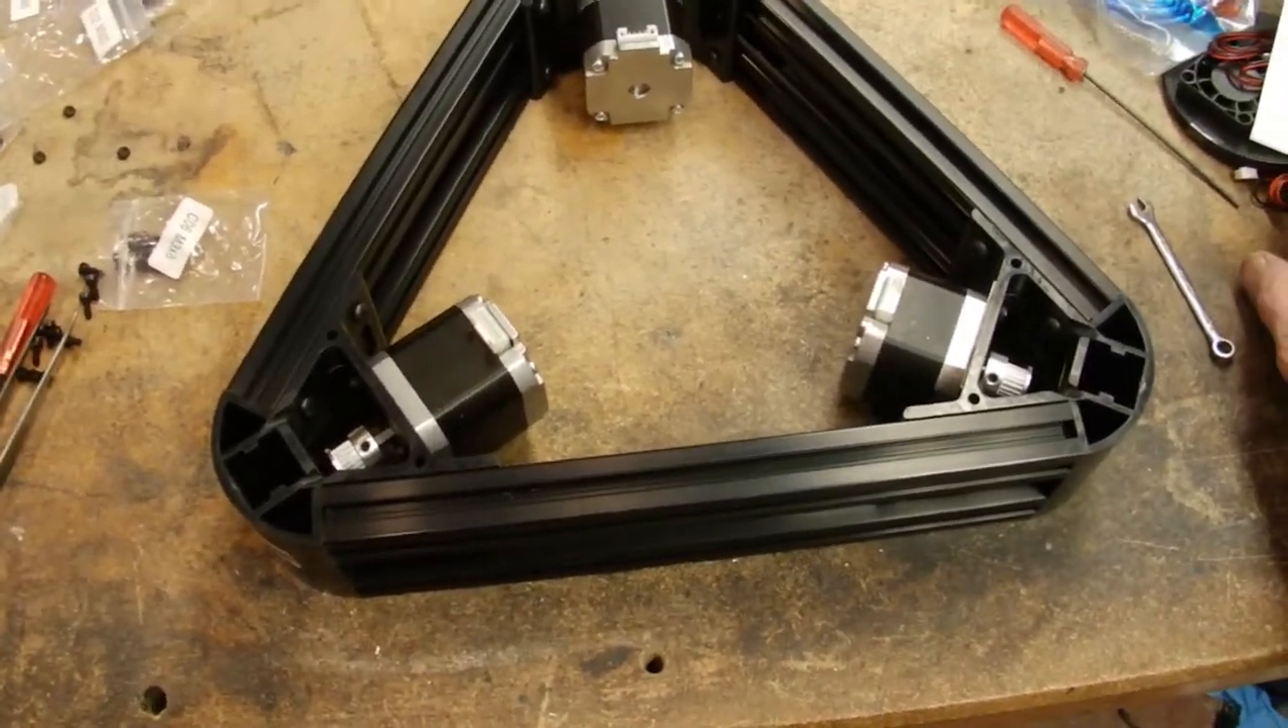Alright, so the stepper motors are now attached.